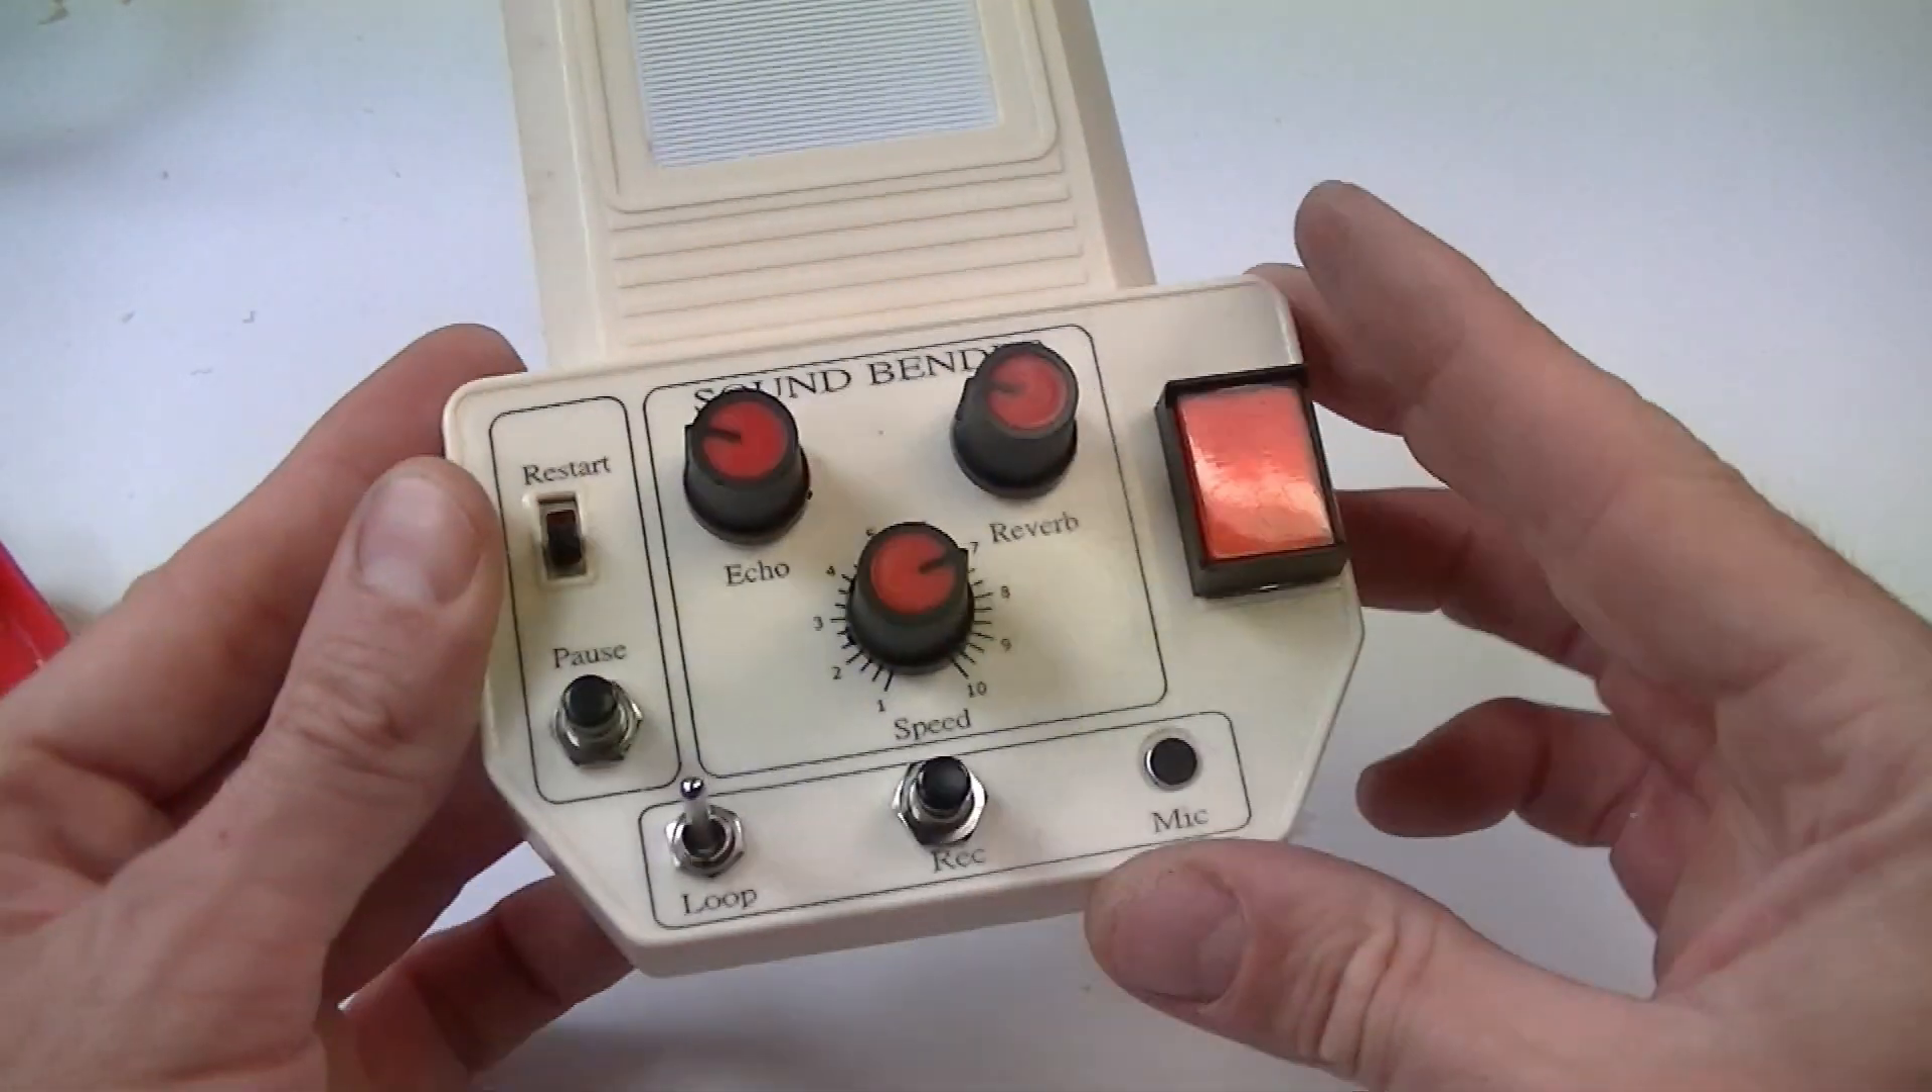All the switches and pots are now added to the Top.